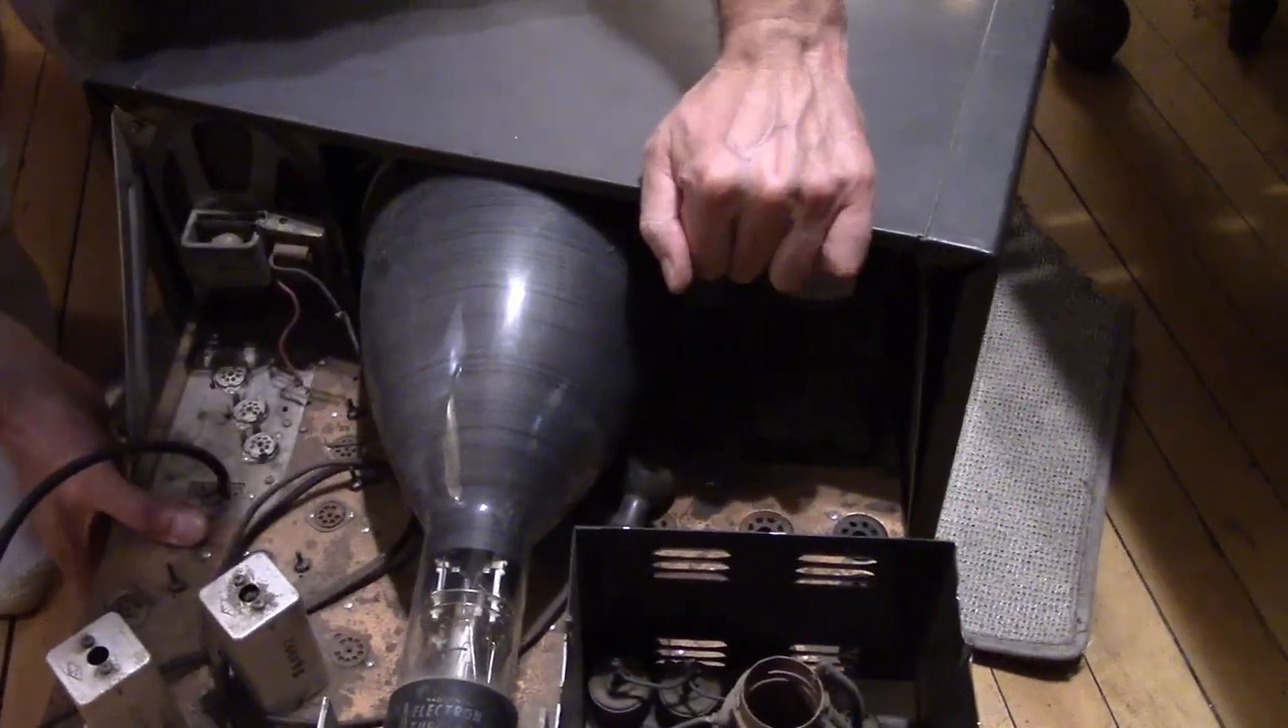Cover of the high voltage box is missing.